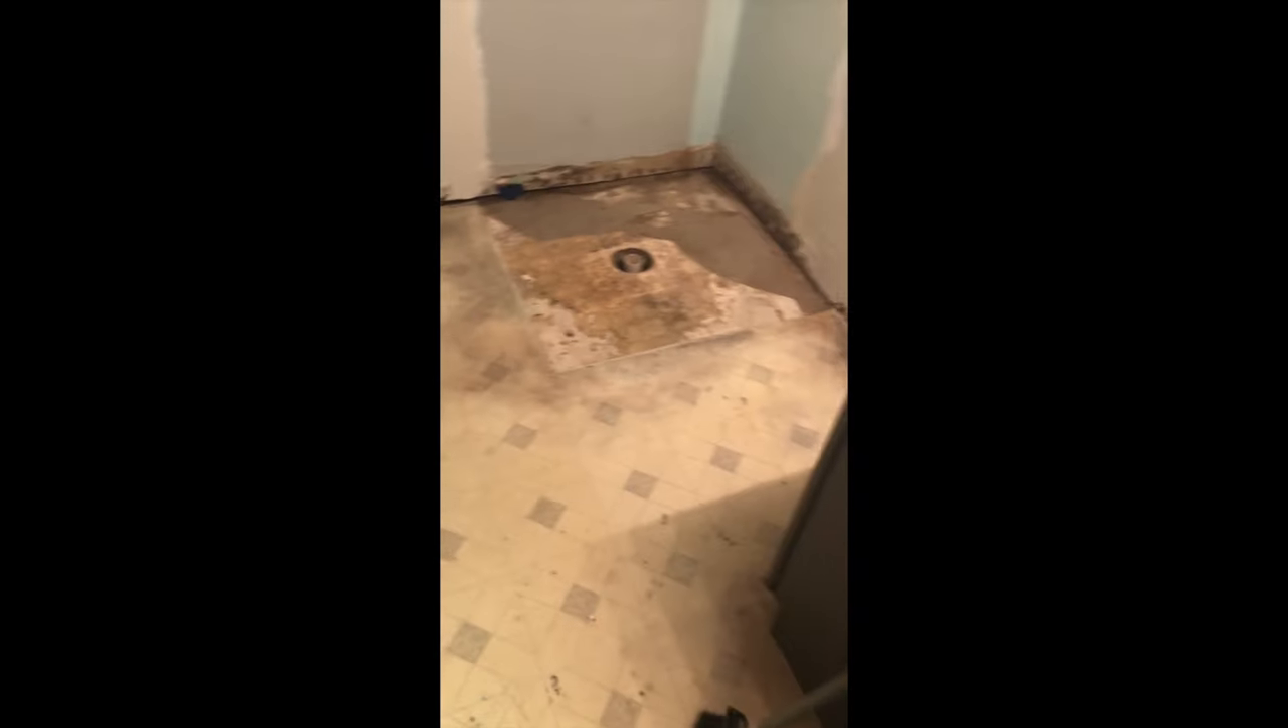My husband took out the toilet and the shower as you can see now.